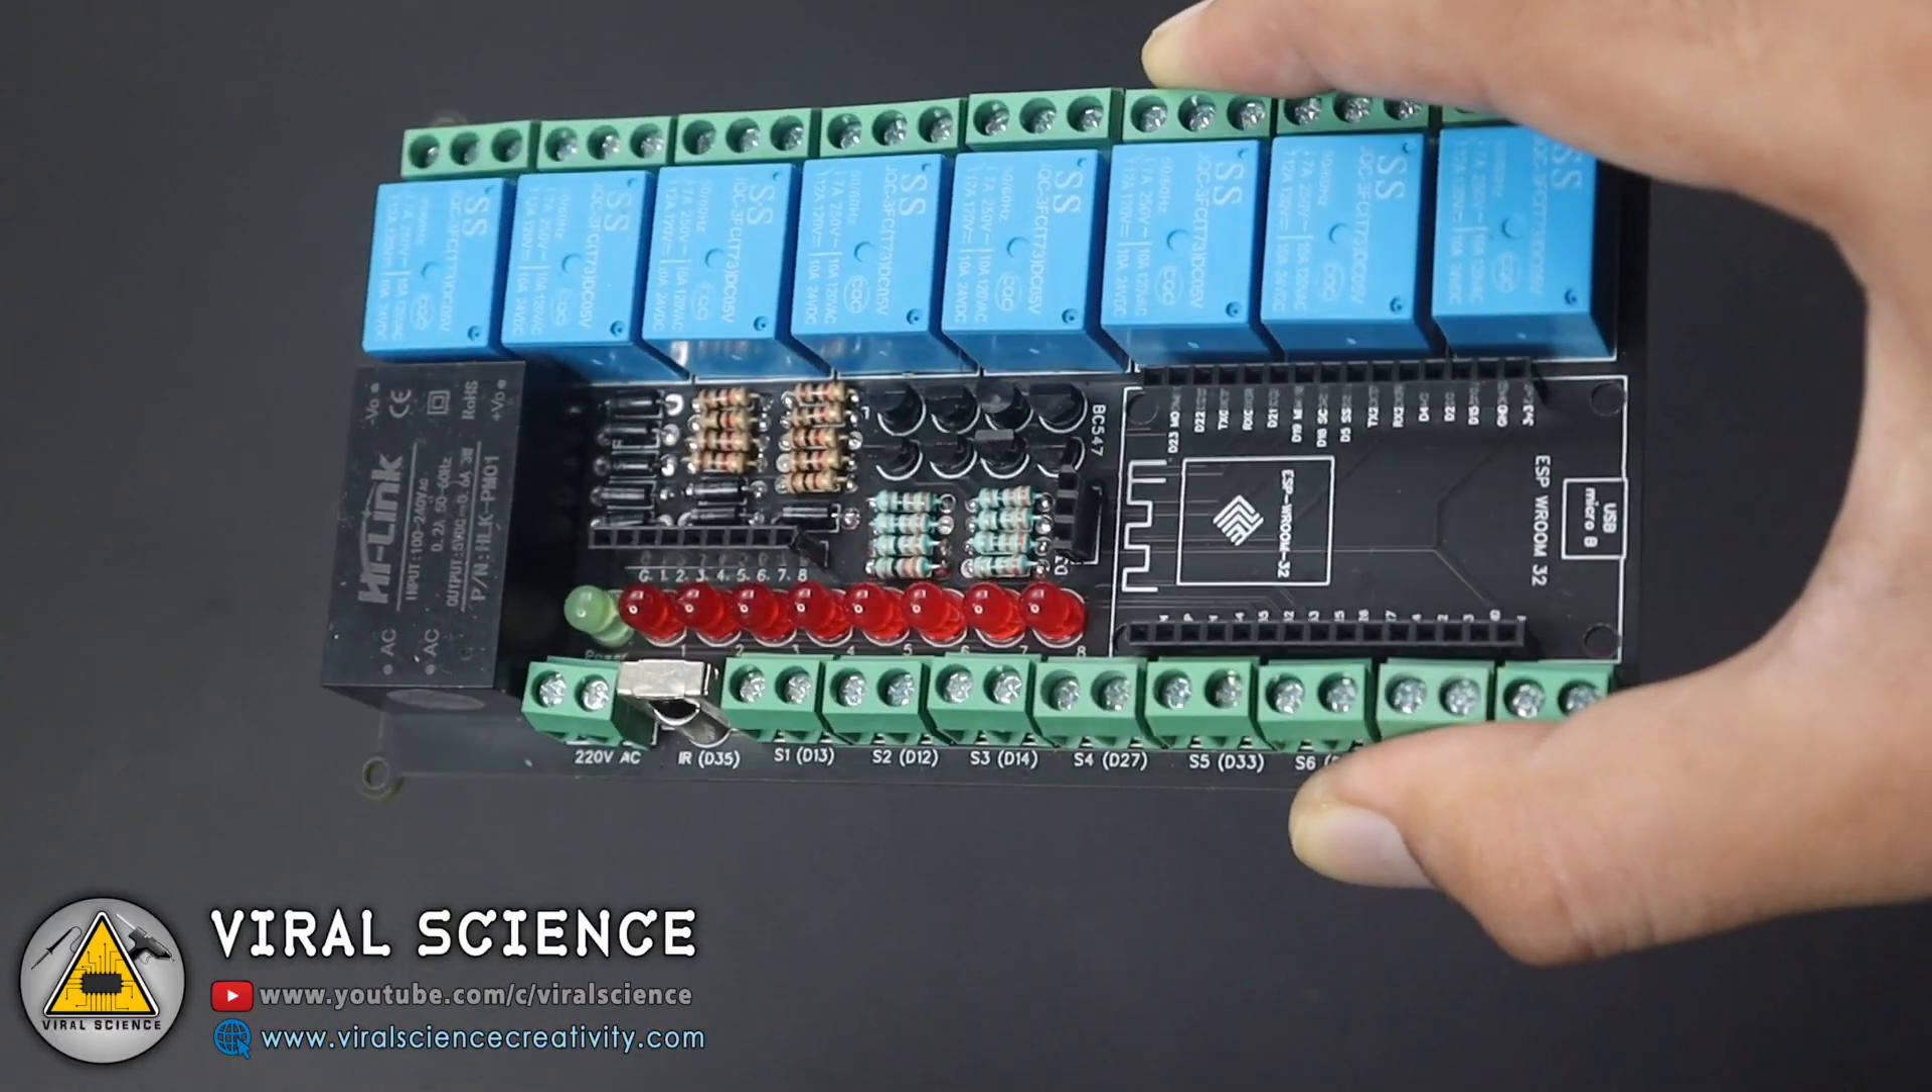So now I have soldered all the components on our PCB board.